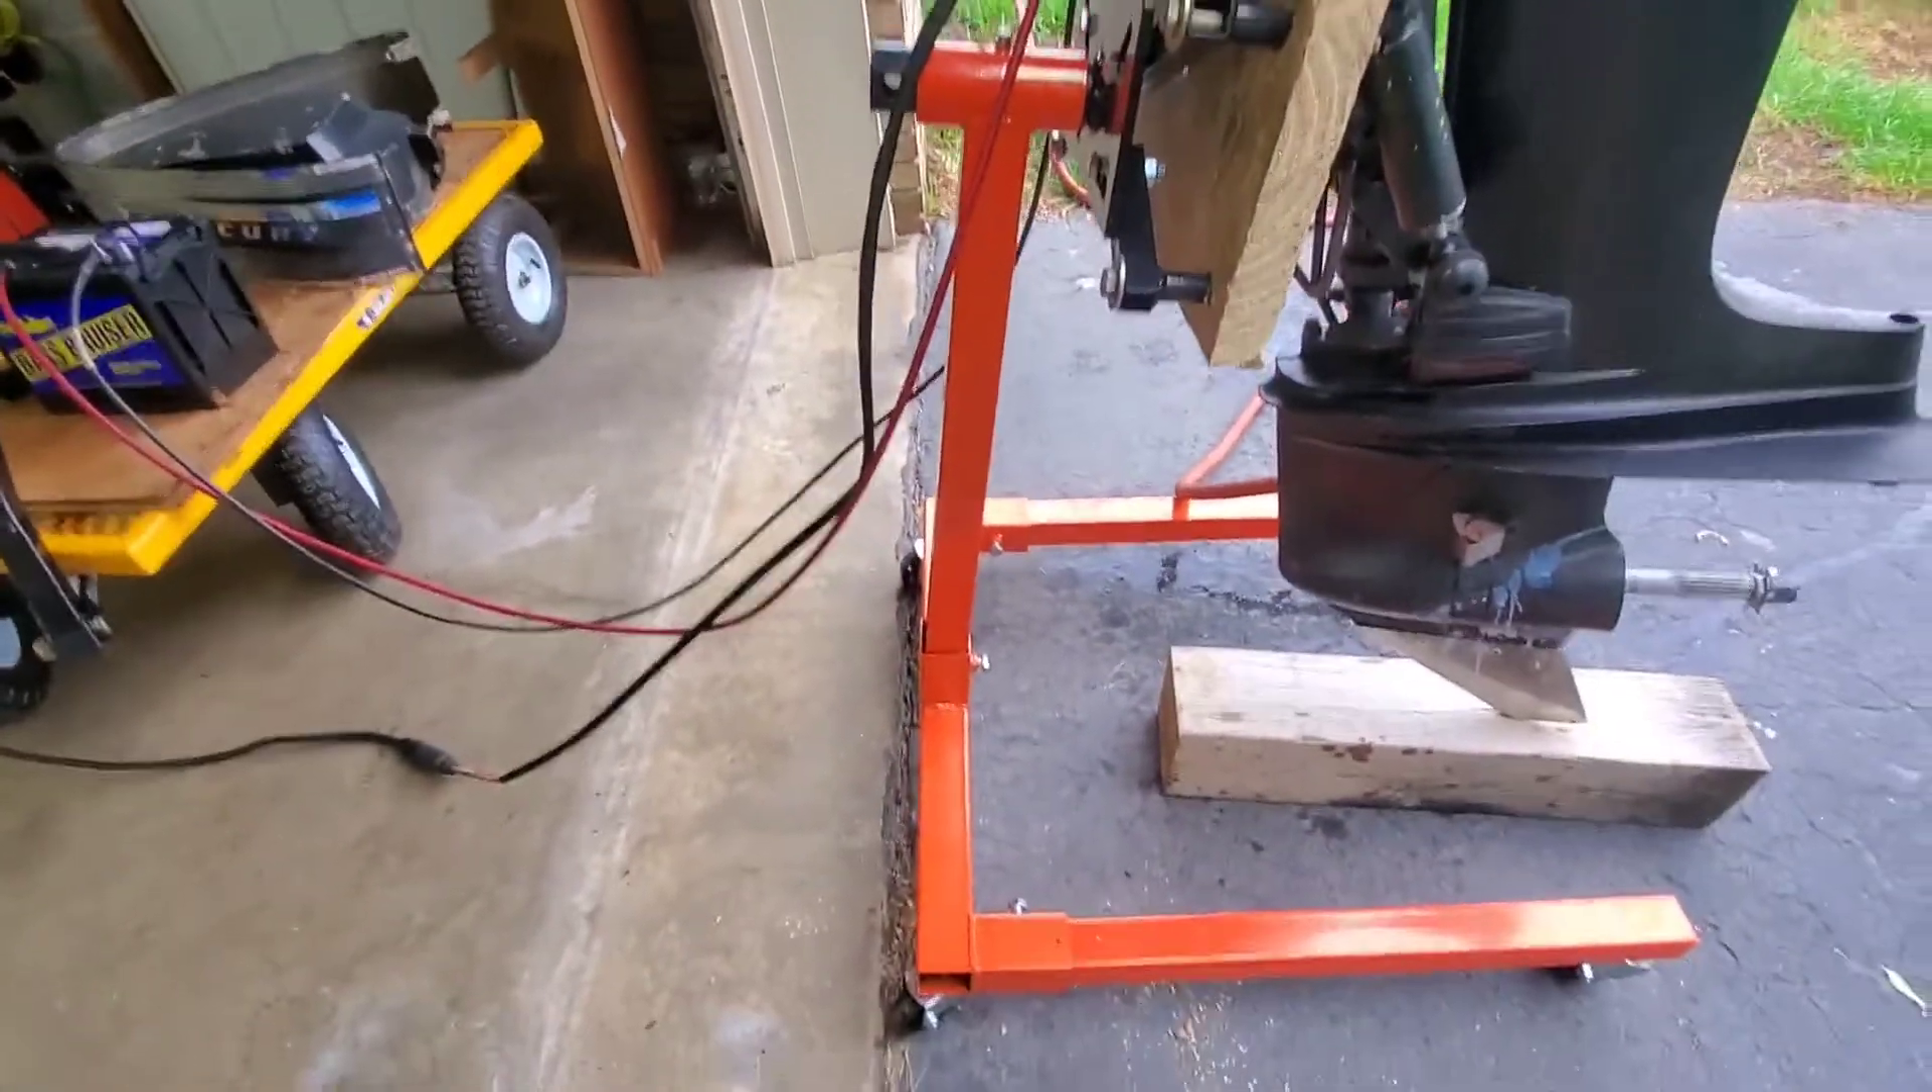We got the battery hooked up, put a block of wood under it because this stand is making me really uncomfortable with the way it's leaning.